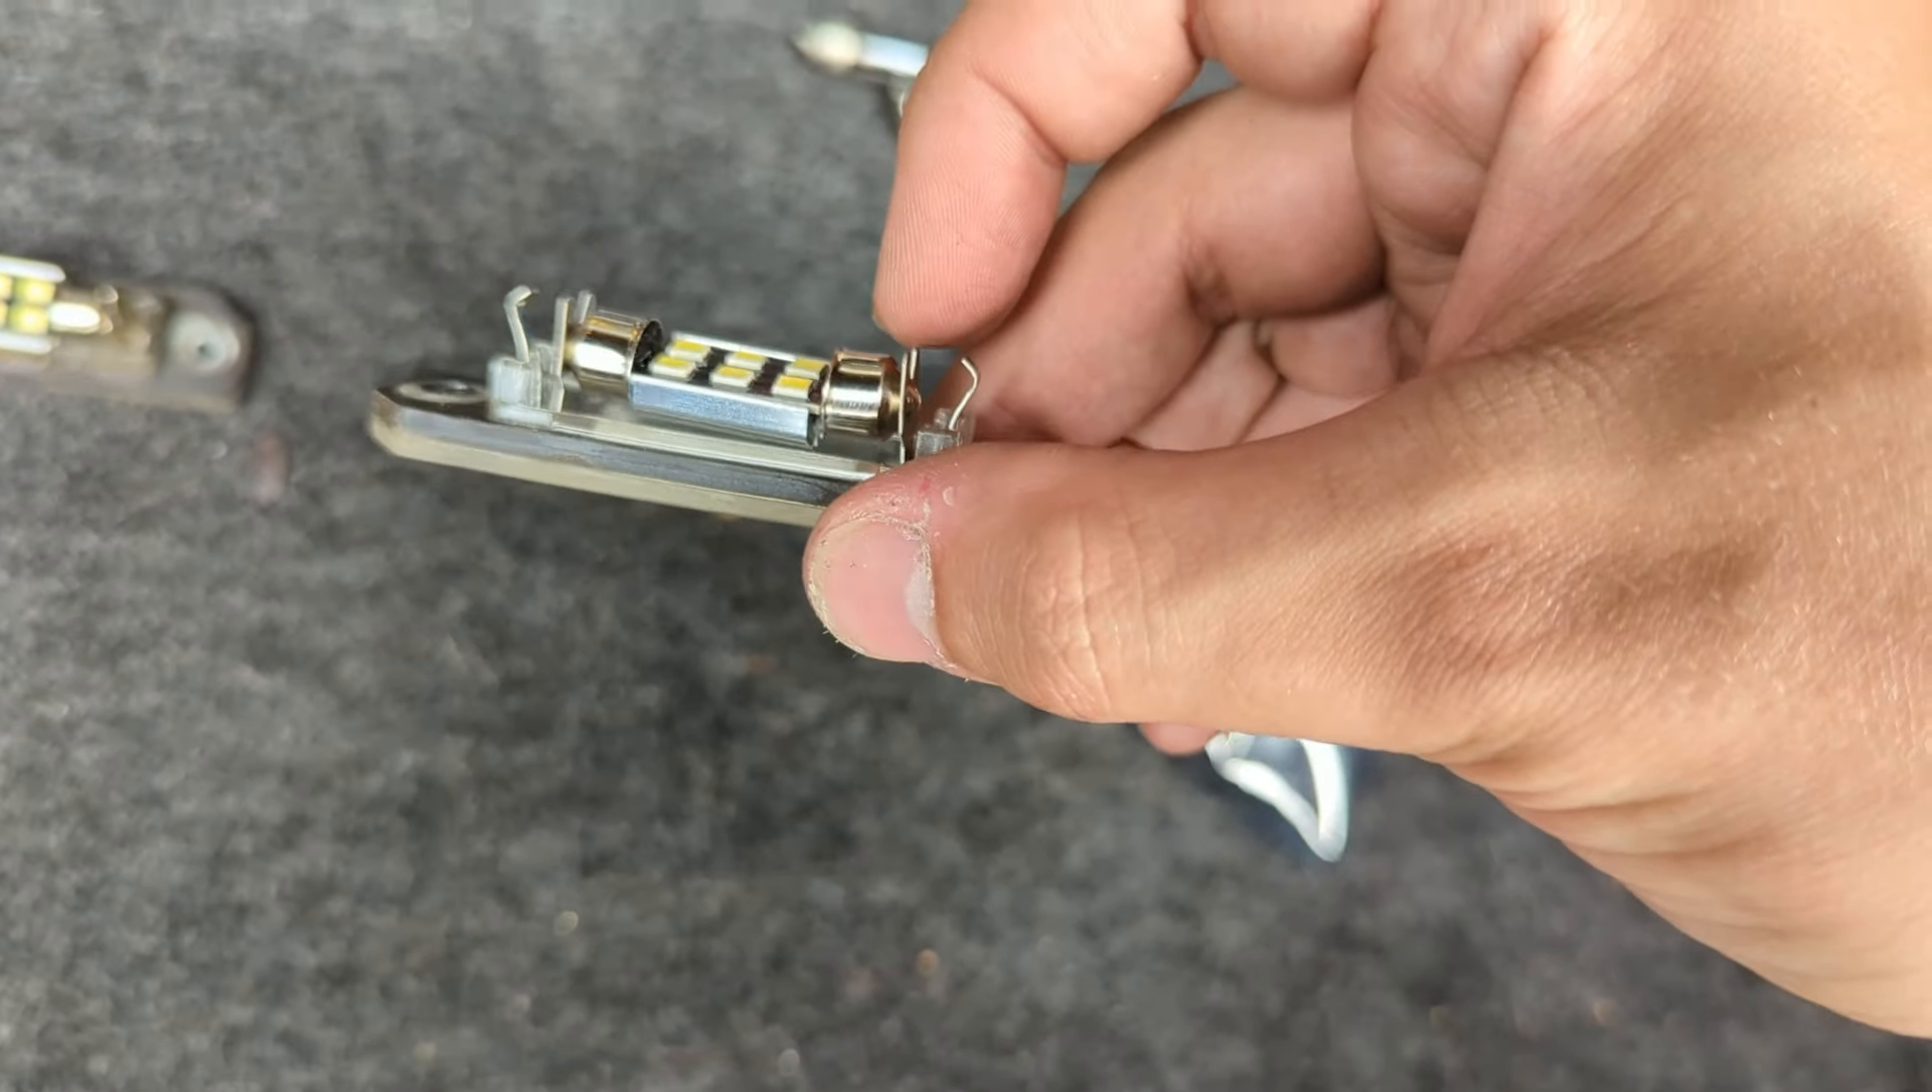And there we have it. LEDs are into the housings.